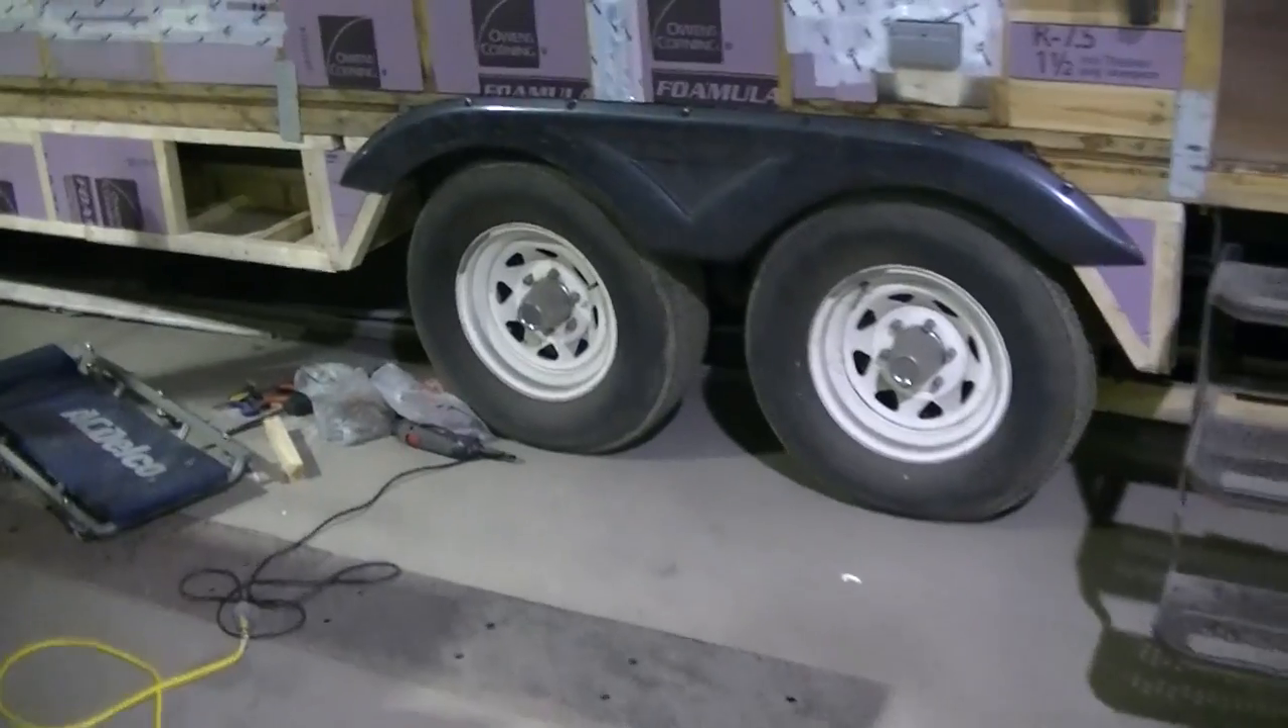Got my fender Flares on there And you can see How that's going to work.